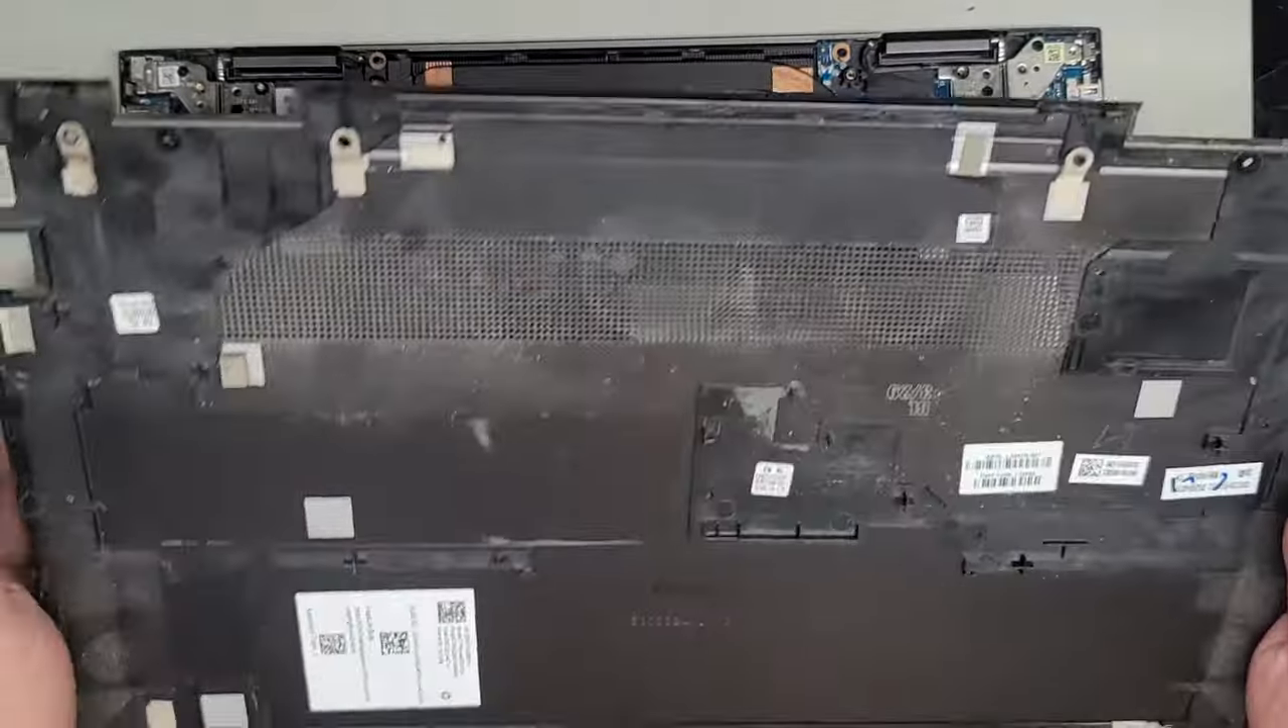So we got the bottom cover off.